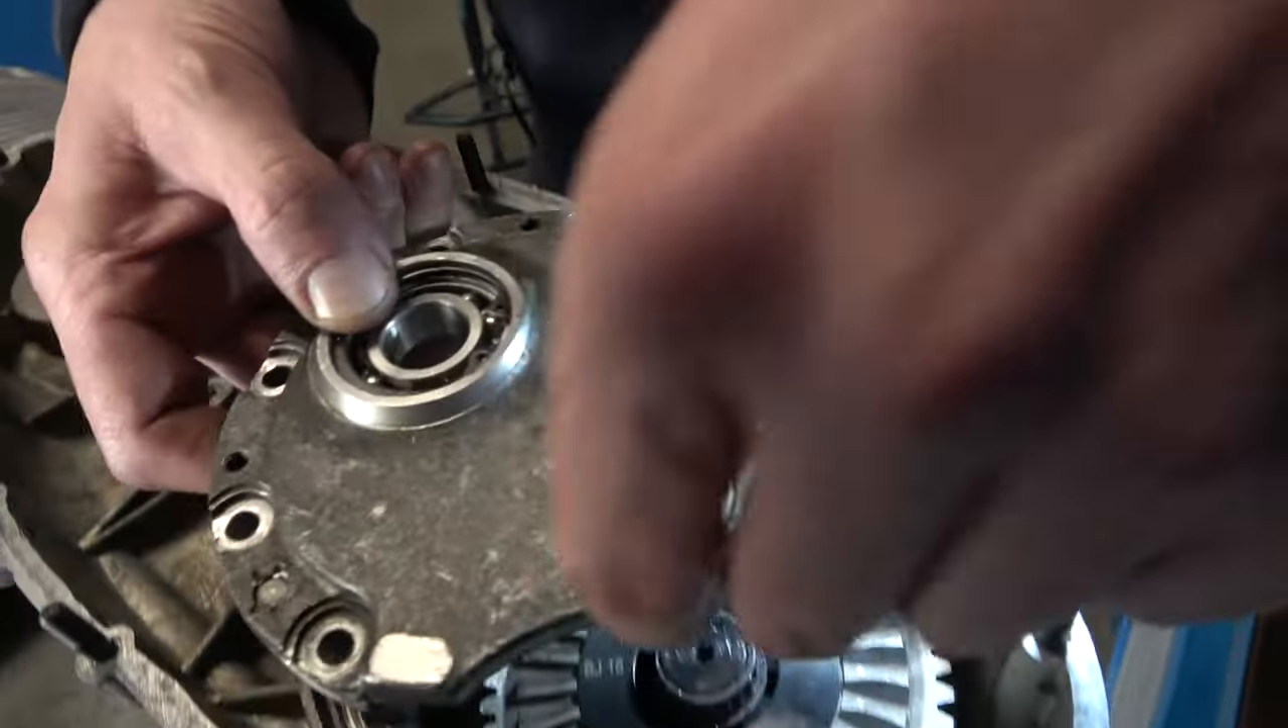Lager ist drin in der Platte.